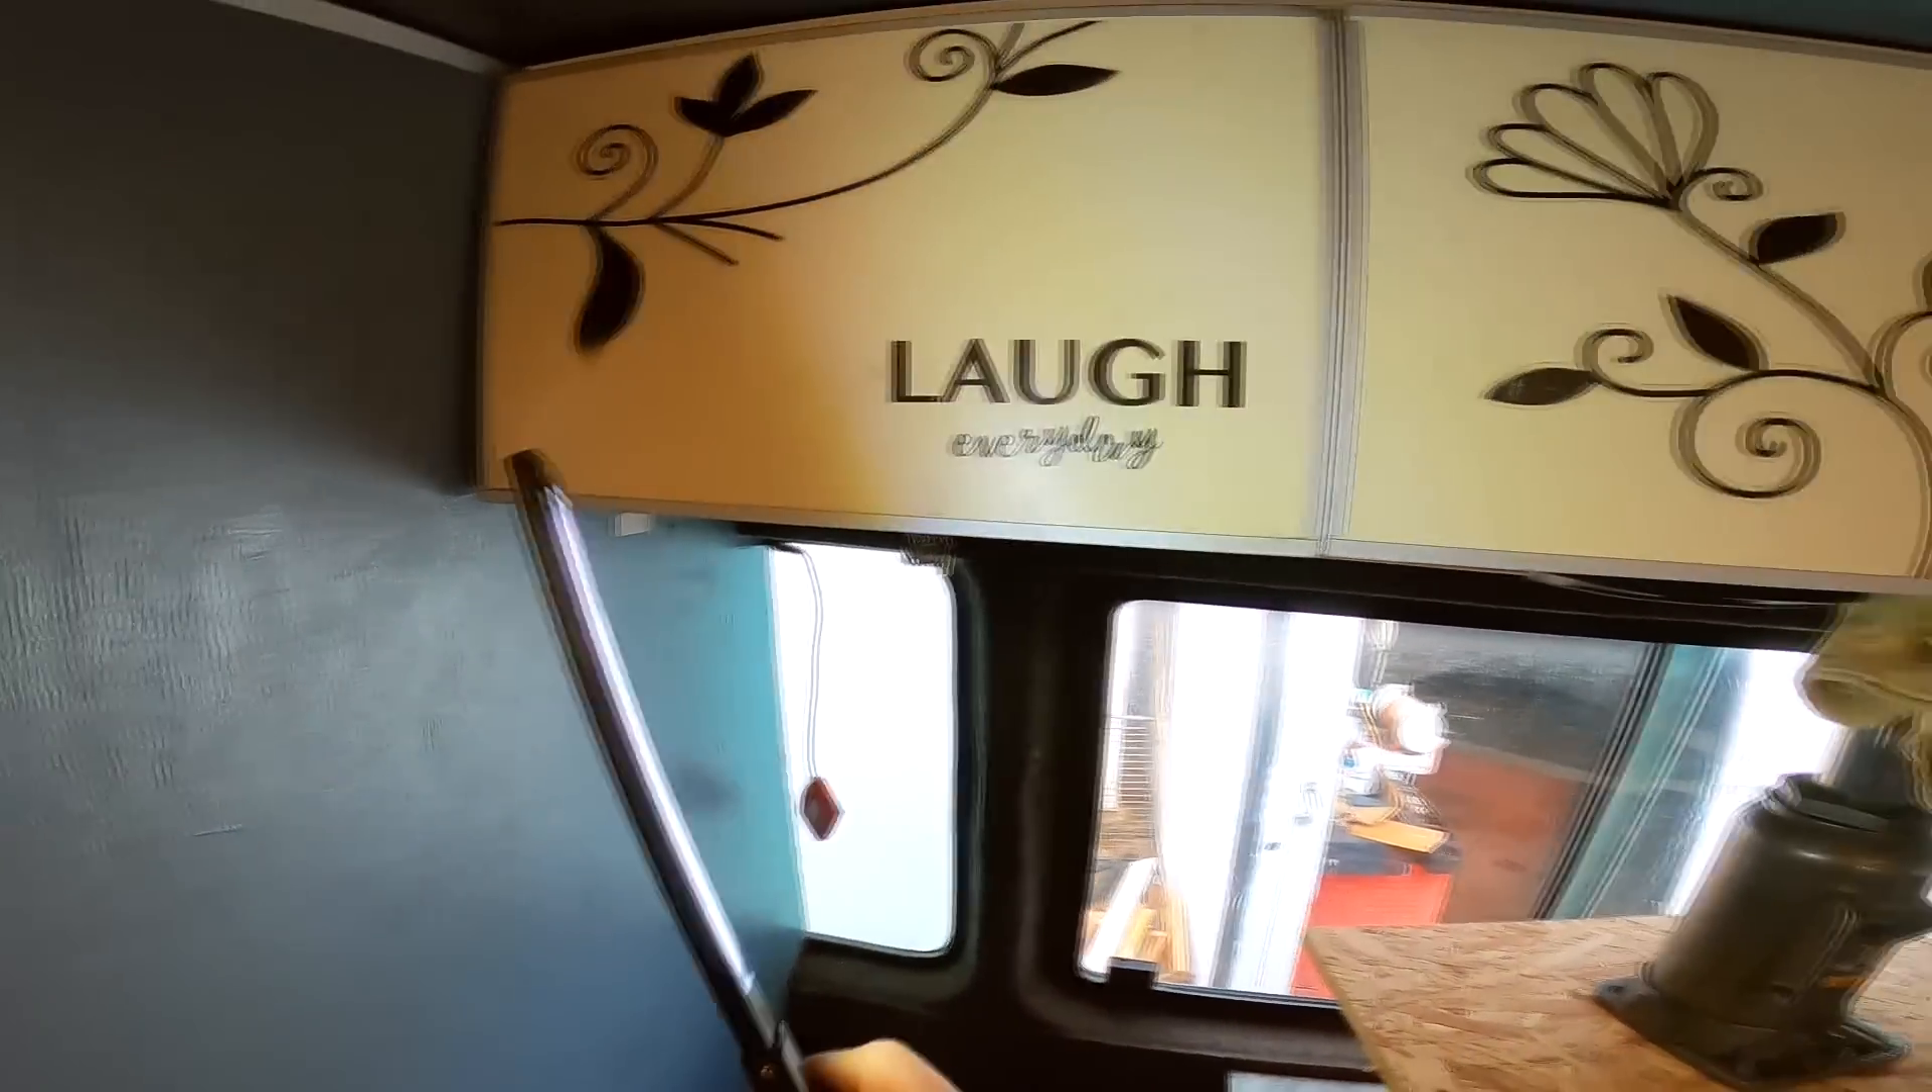Mueble de acá, ya está puesto.